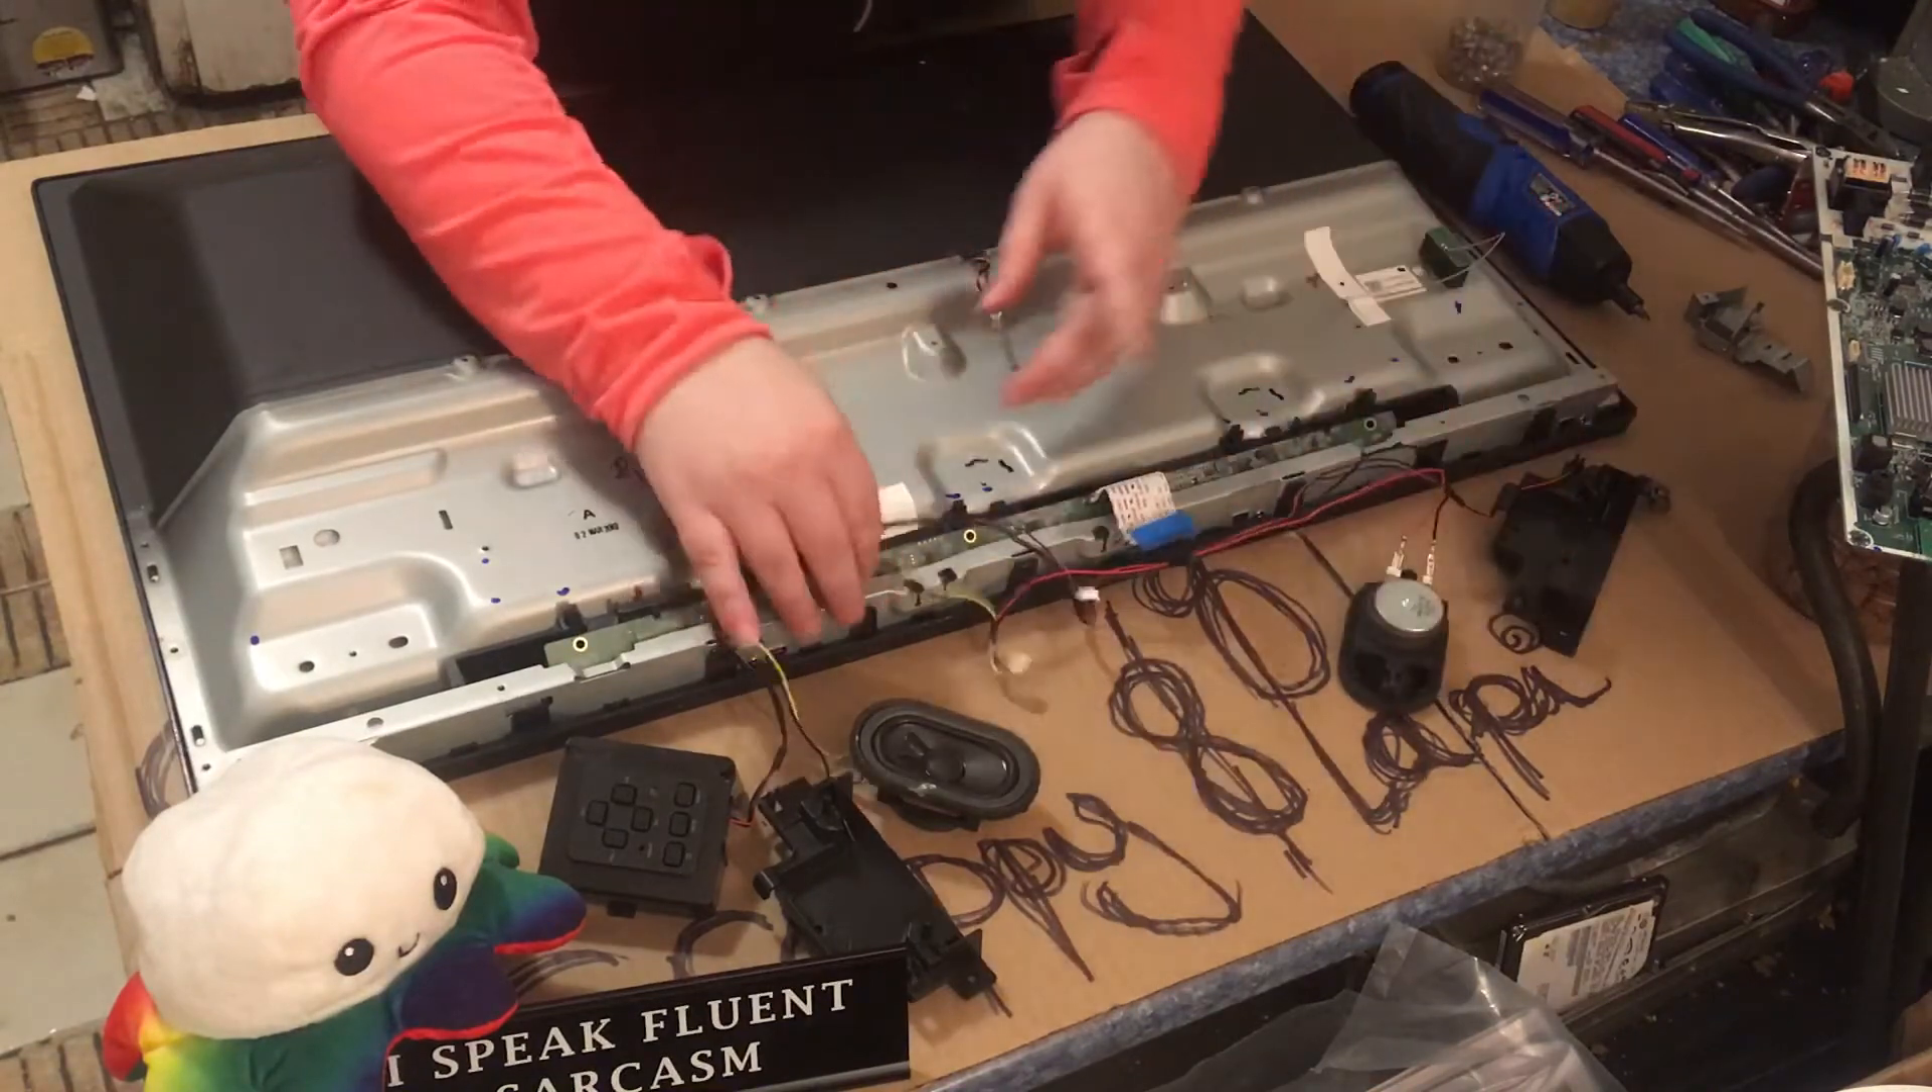So, we've got most of the speaker components out now.